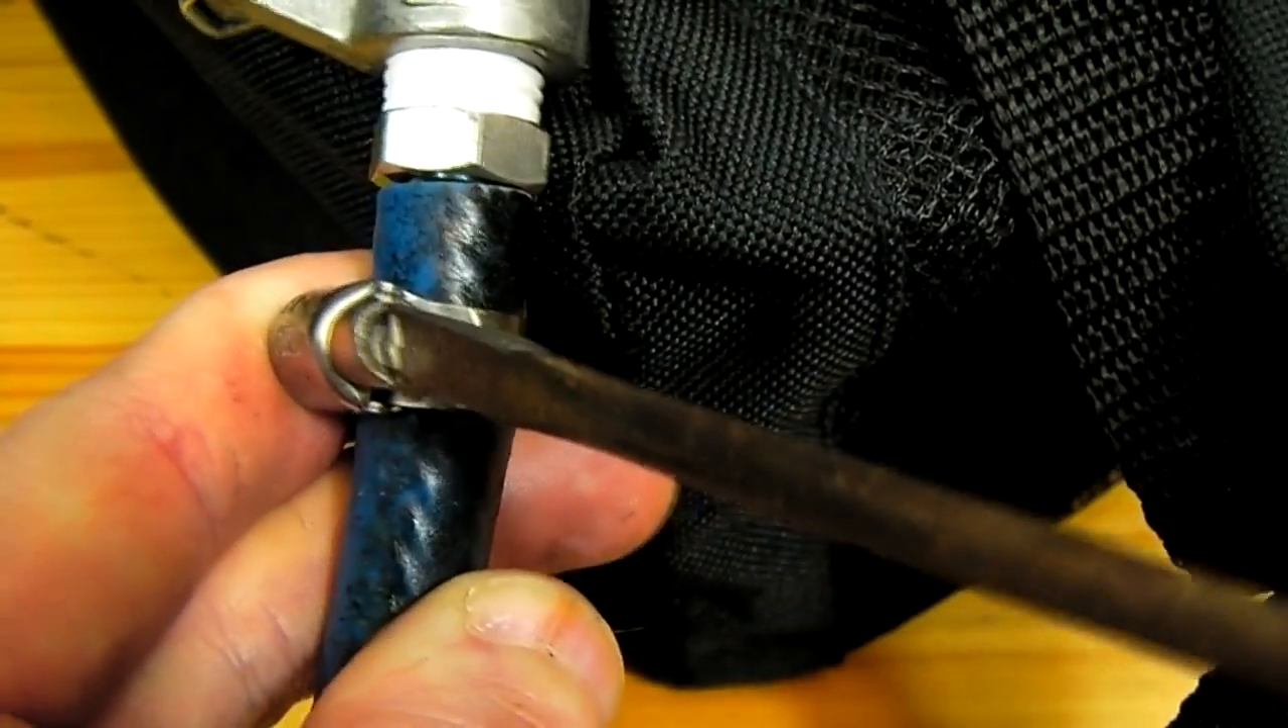The air line coming from the backpack is now pushed onto the fitting.